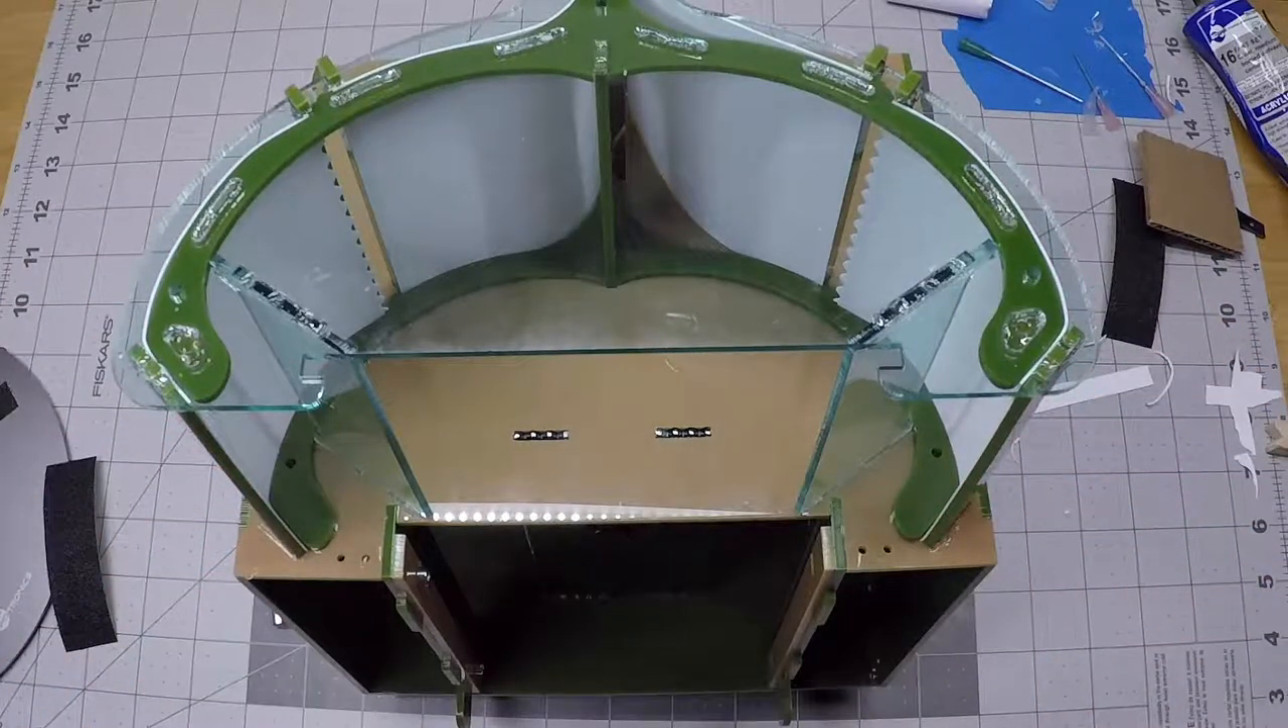So now you can see we have our upper ramp panels in place. They're following the shape of the ribs very nicely.